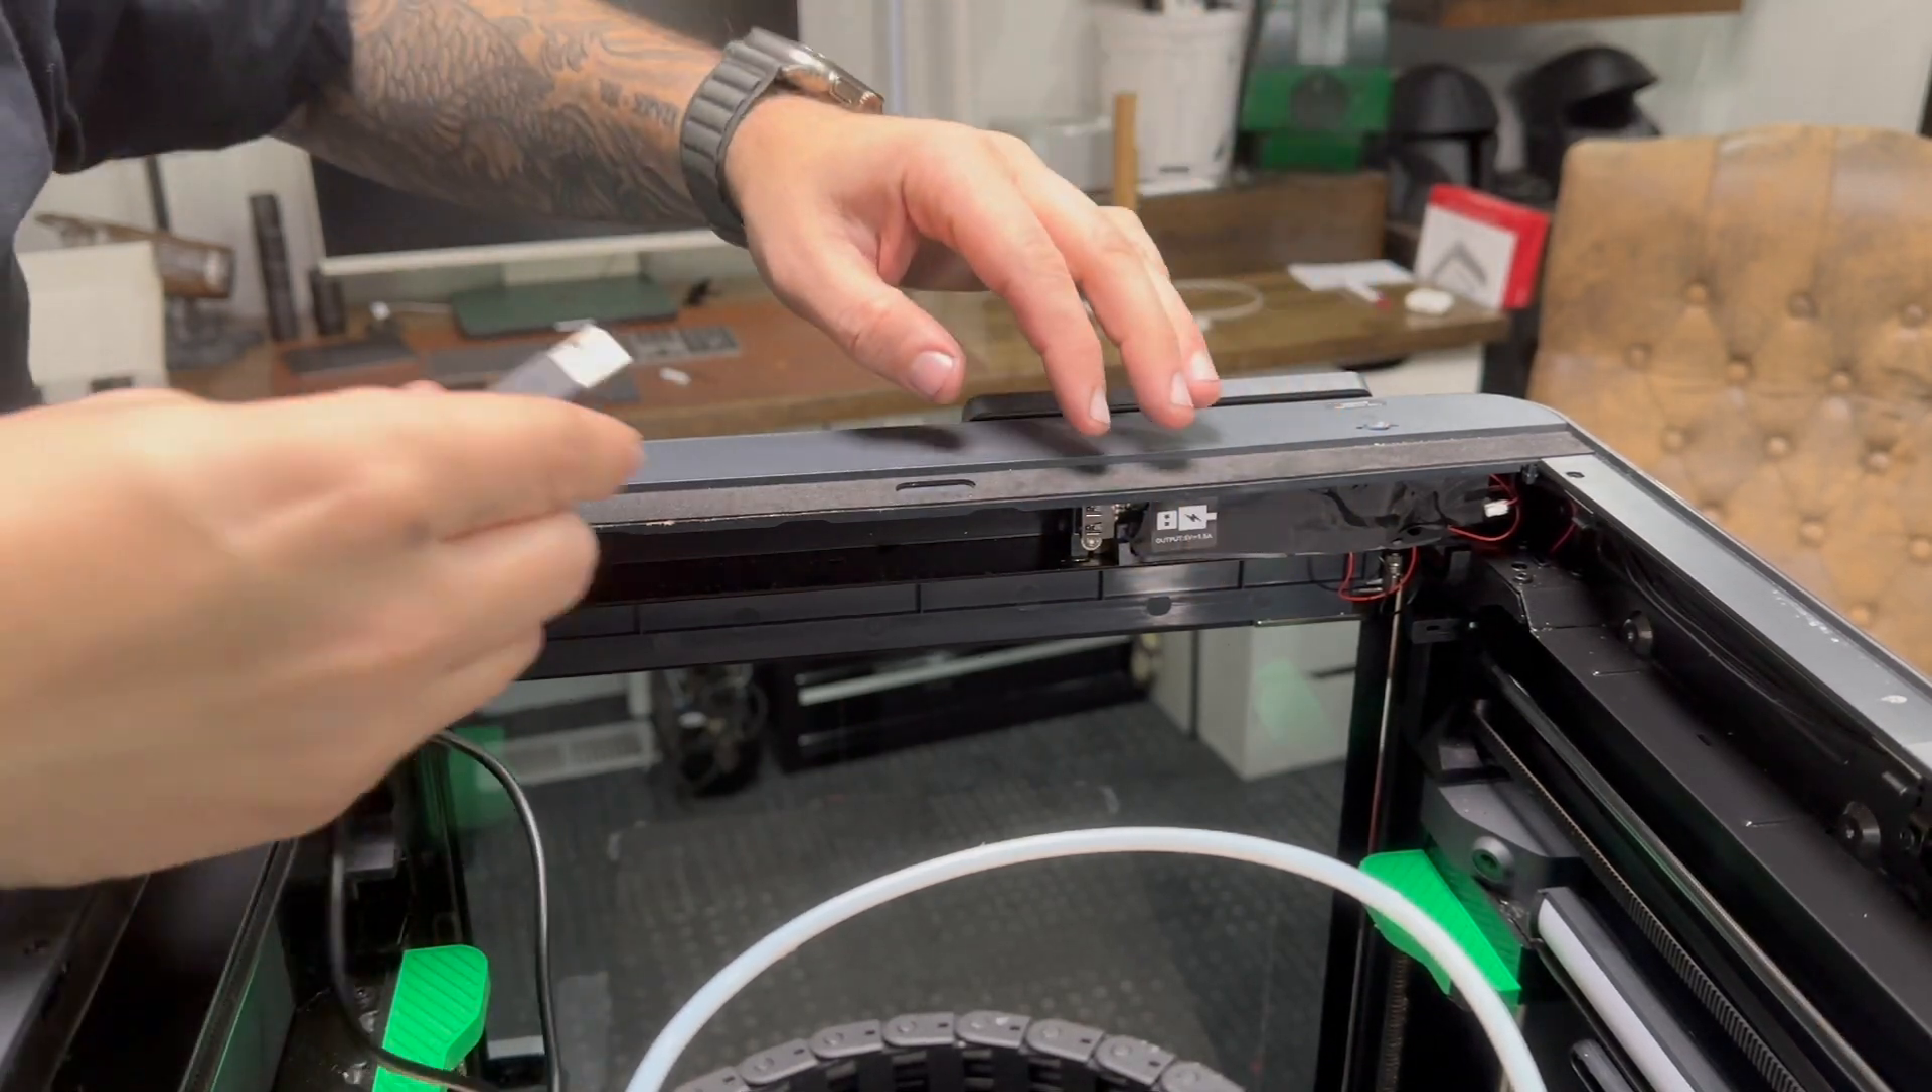You're going to take your USB and you're going to notice I didn't cover back up this section of the printer when we changed out the LED.